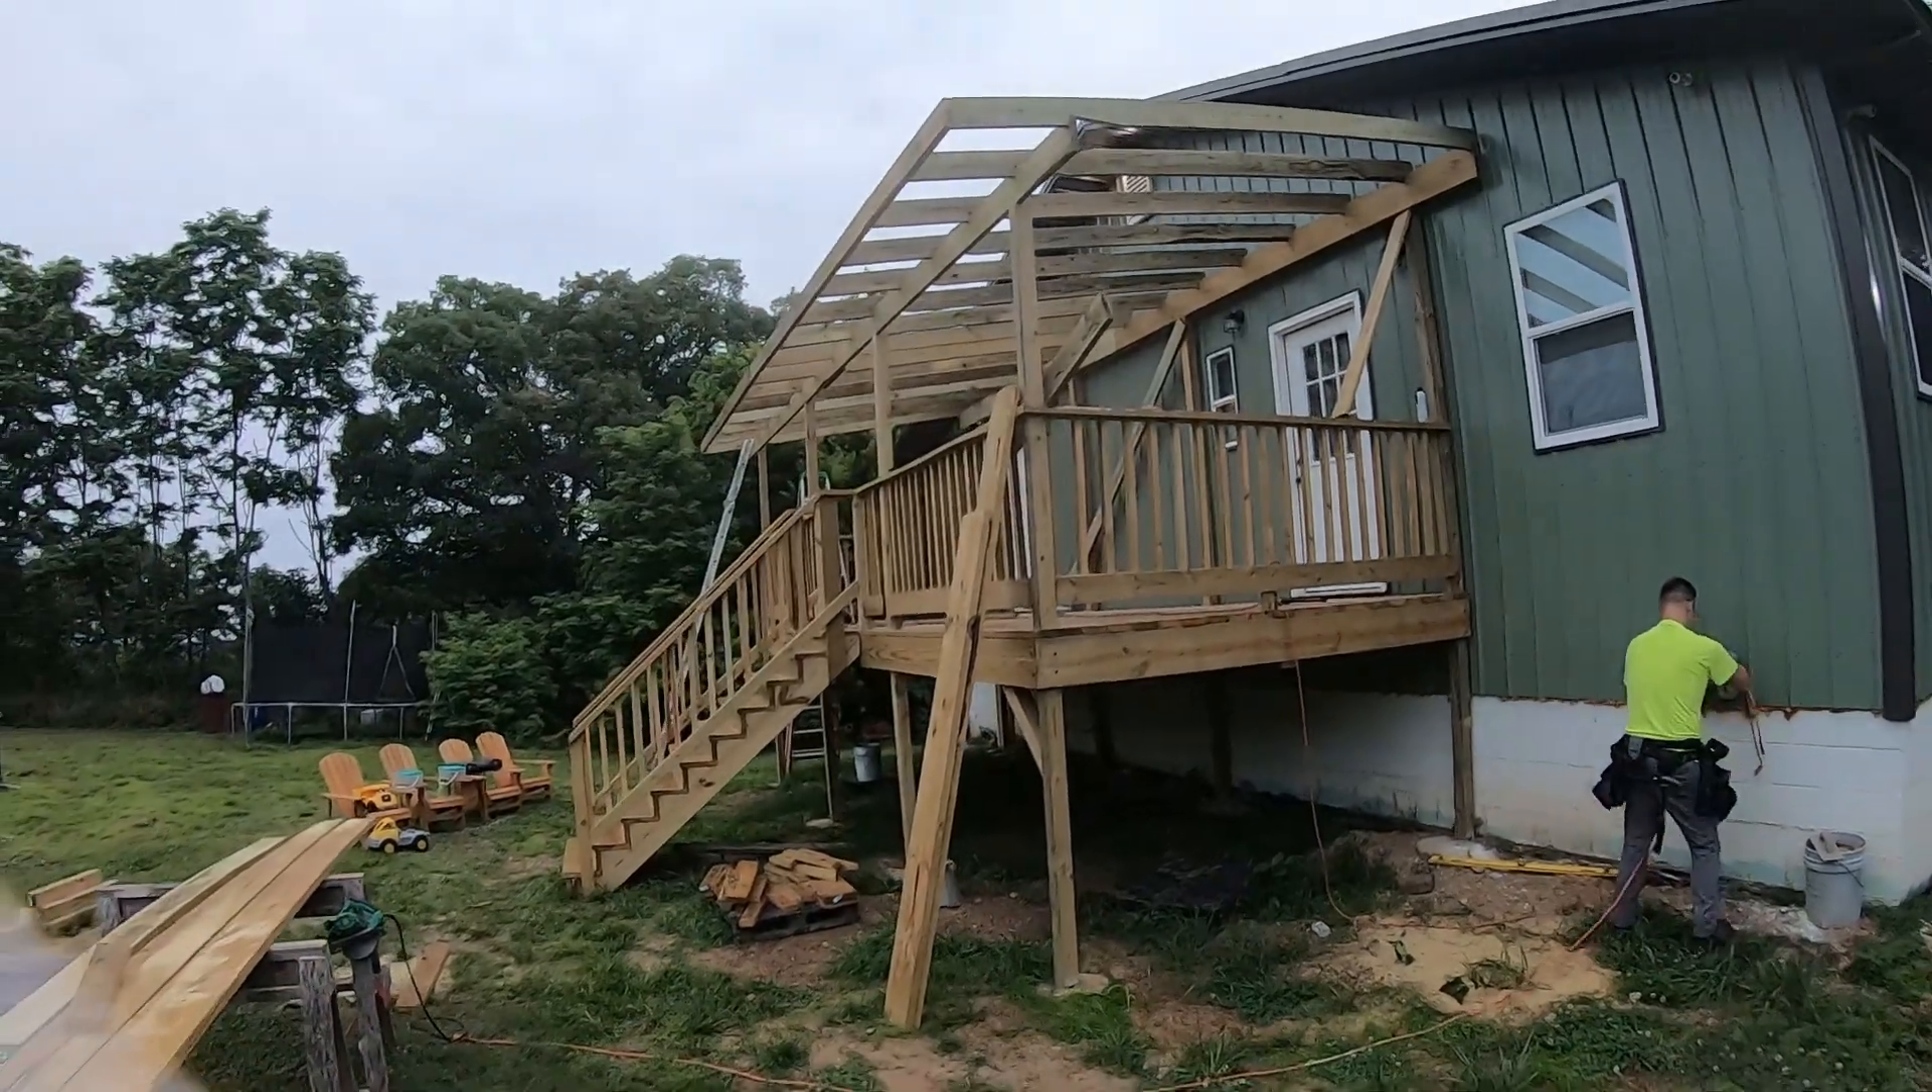There's the roof. We just need to get the plywood on it and finish it up.